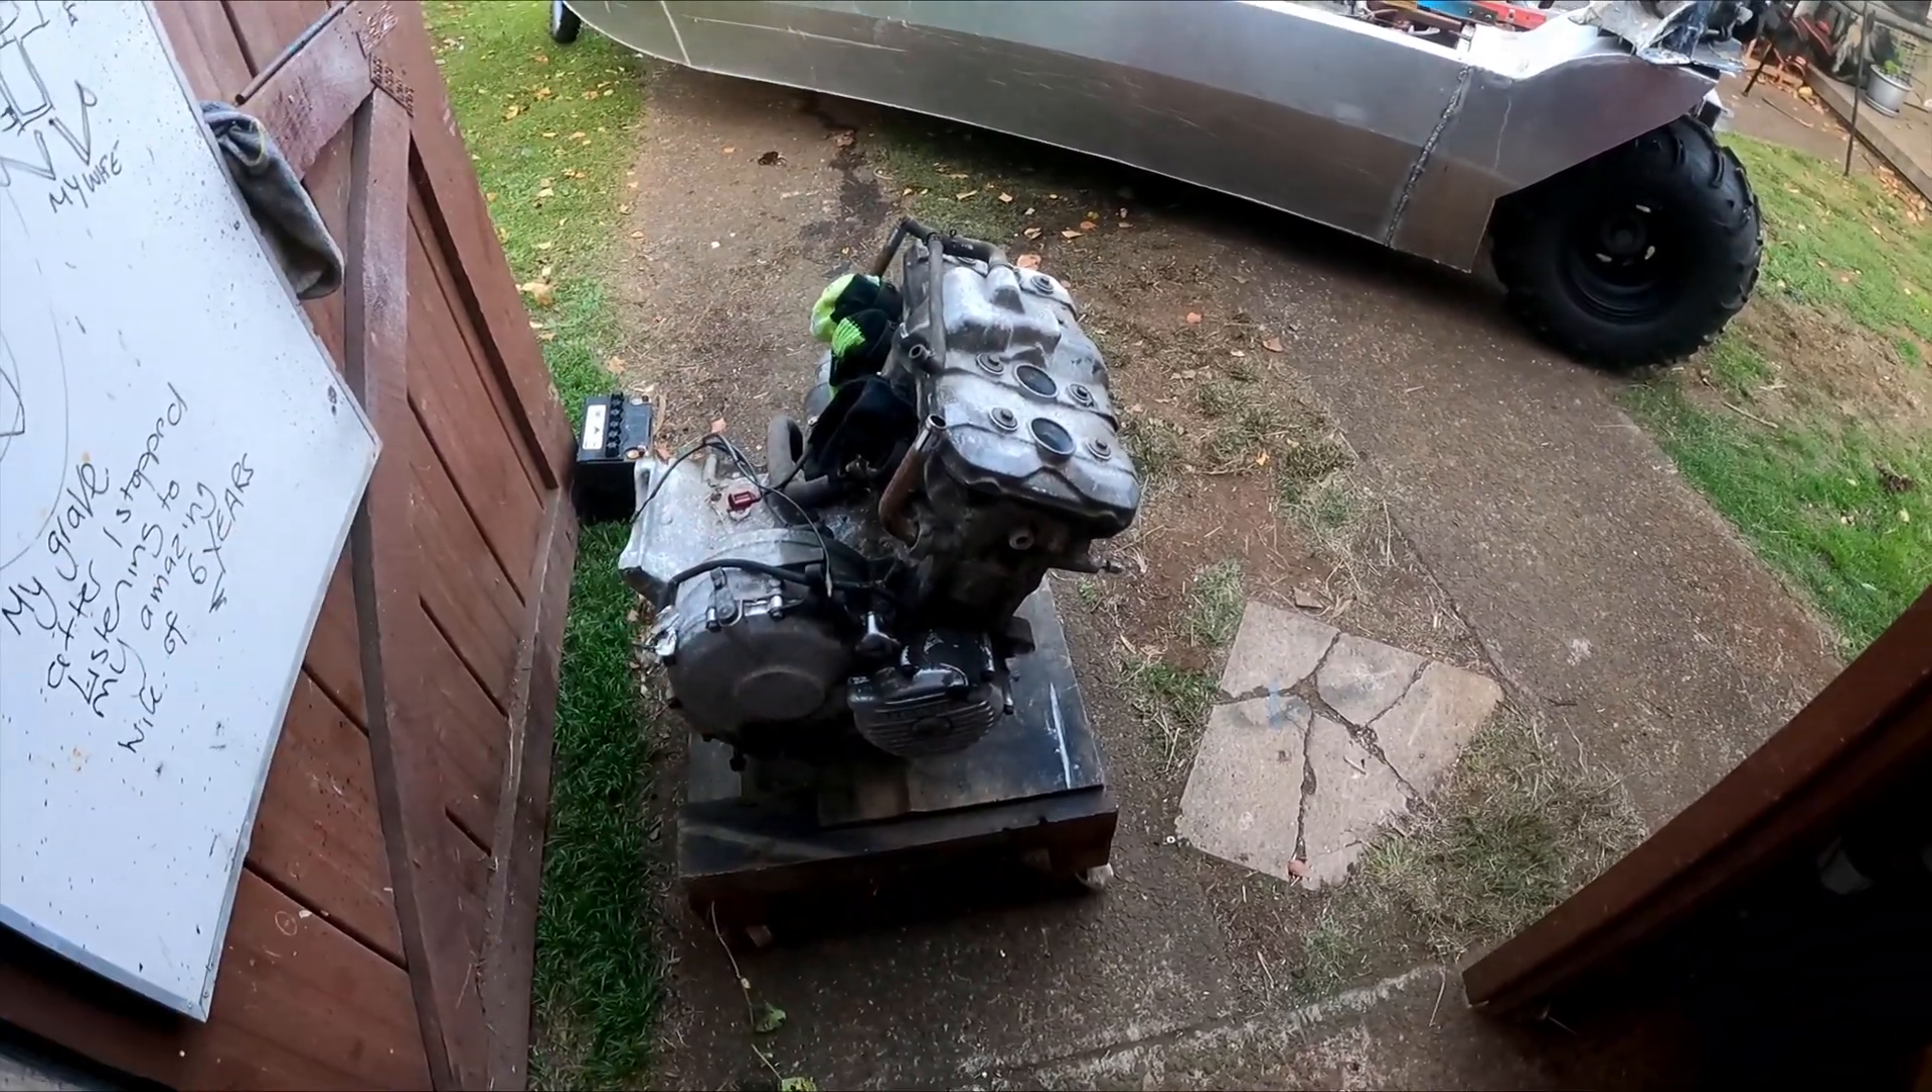Alright, we've got the motor out.